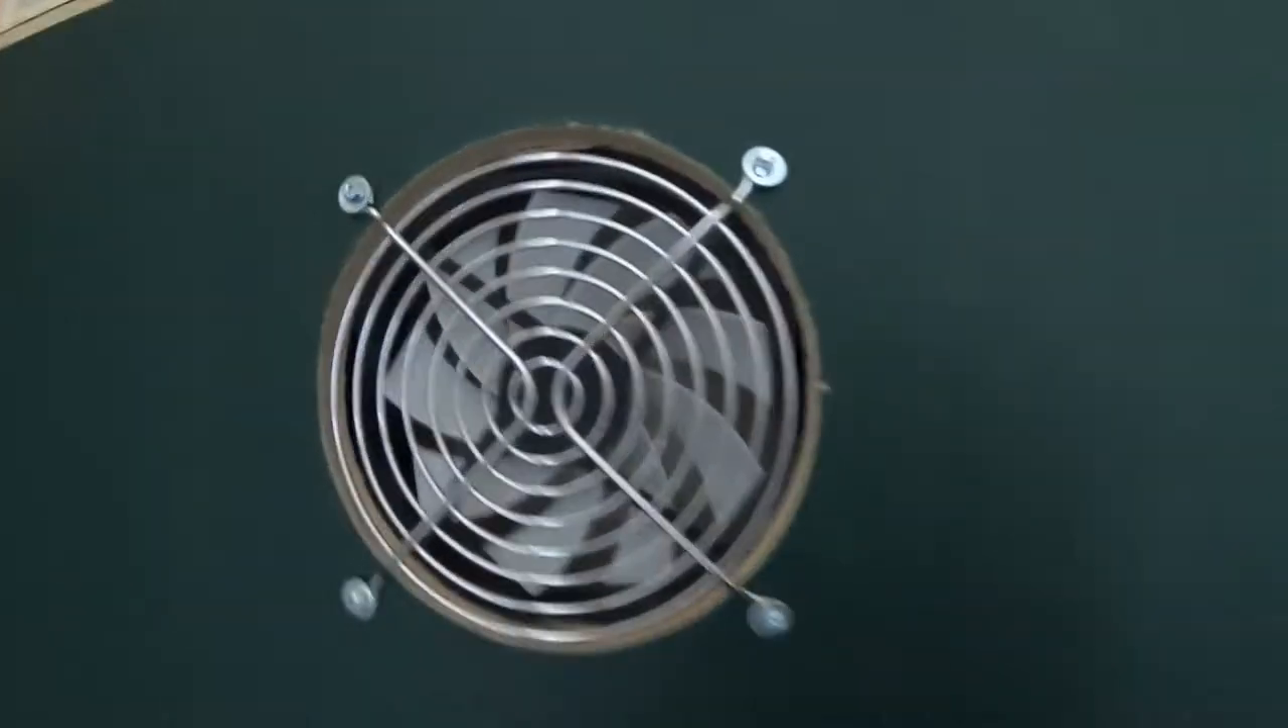Then we put the we drilled this hole and mounted a fan in the back box.